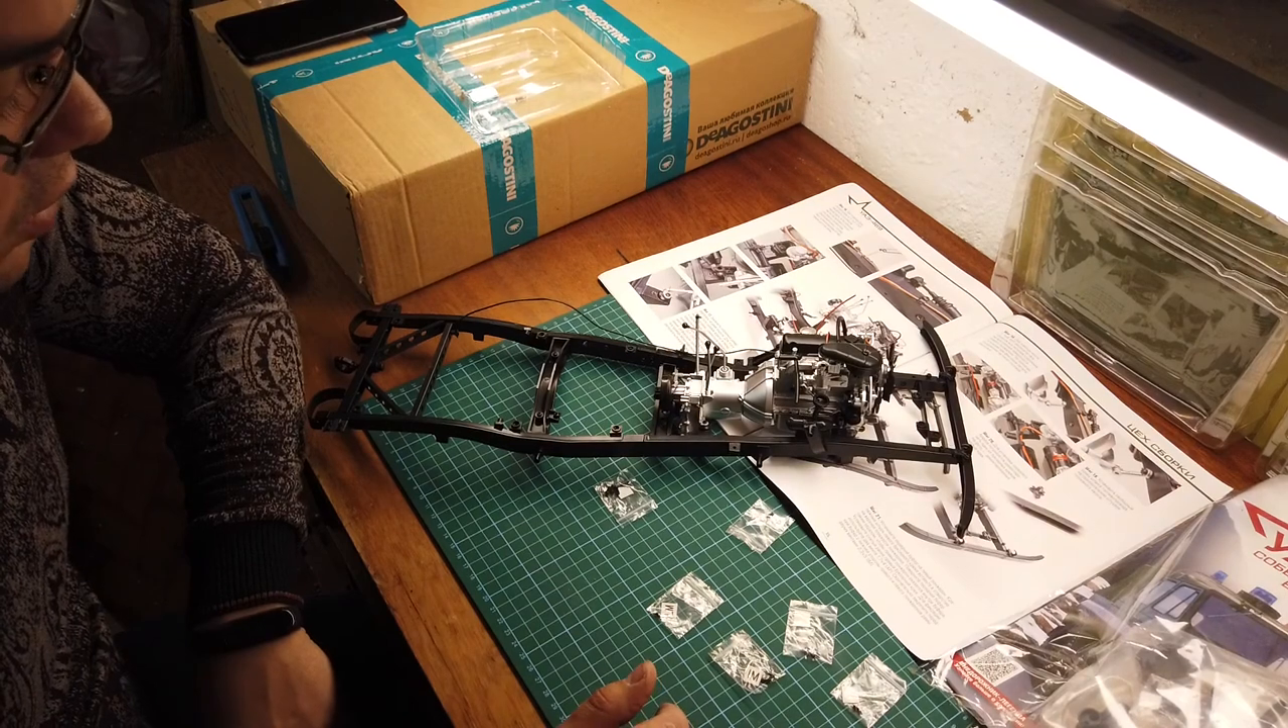Рама собрана Двигатель установлен Кое -какие шланги еще не стоят.